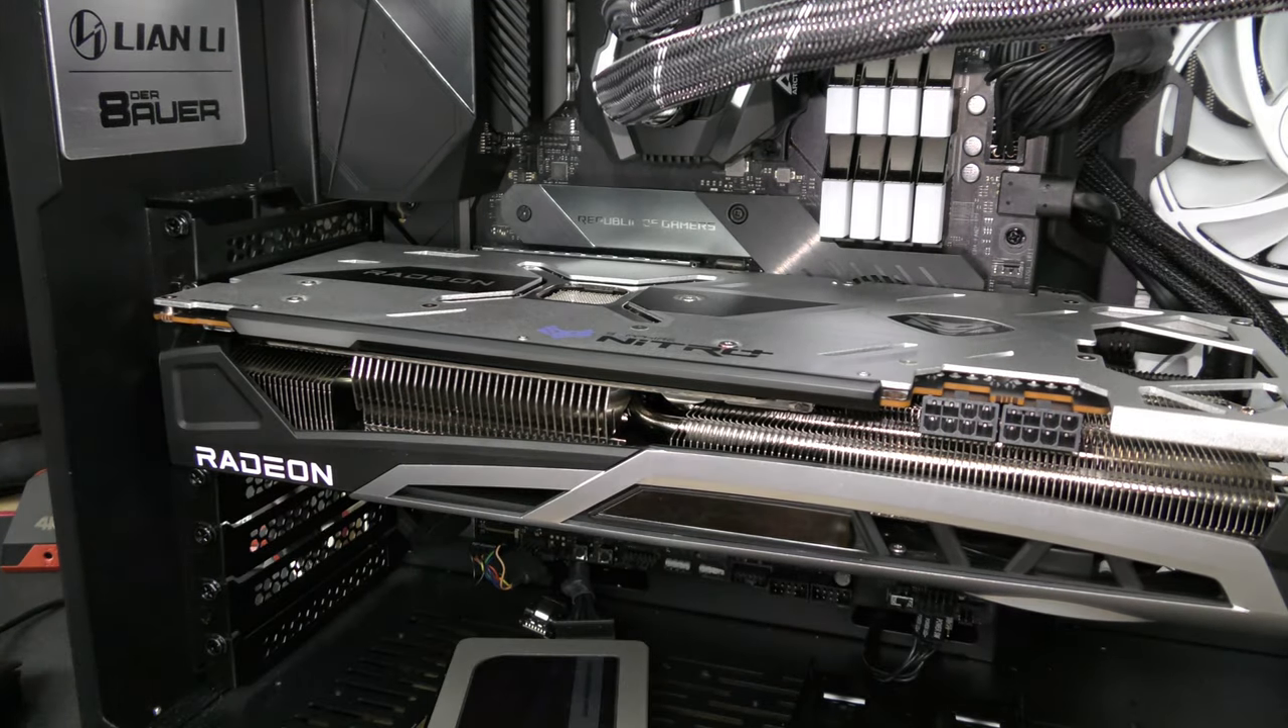Alright so the card is installed so let me zoom in a little bit more.